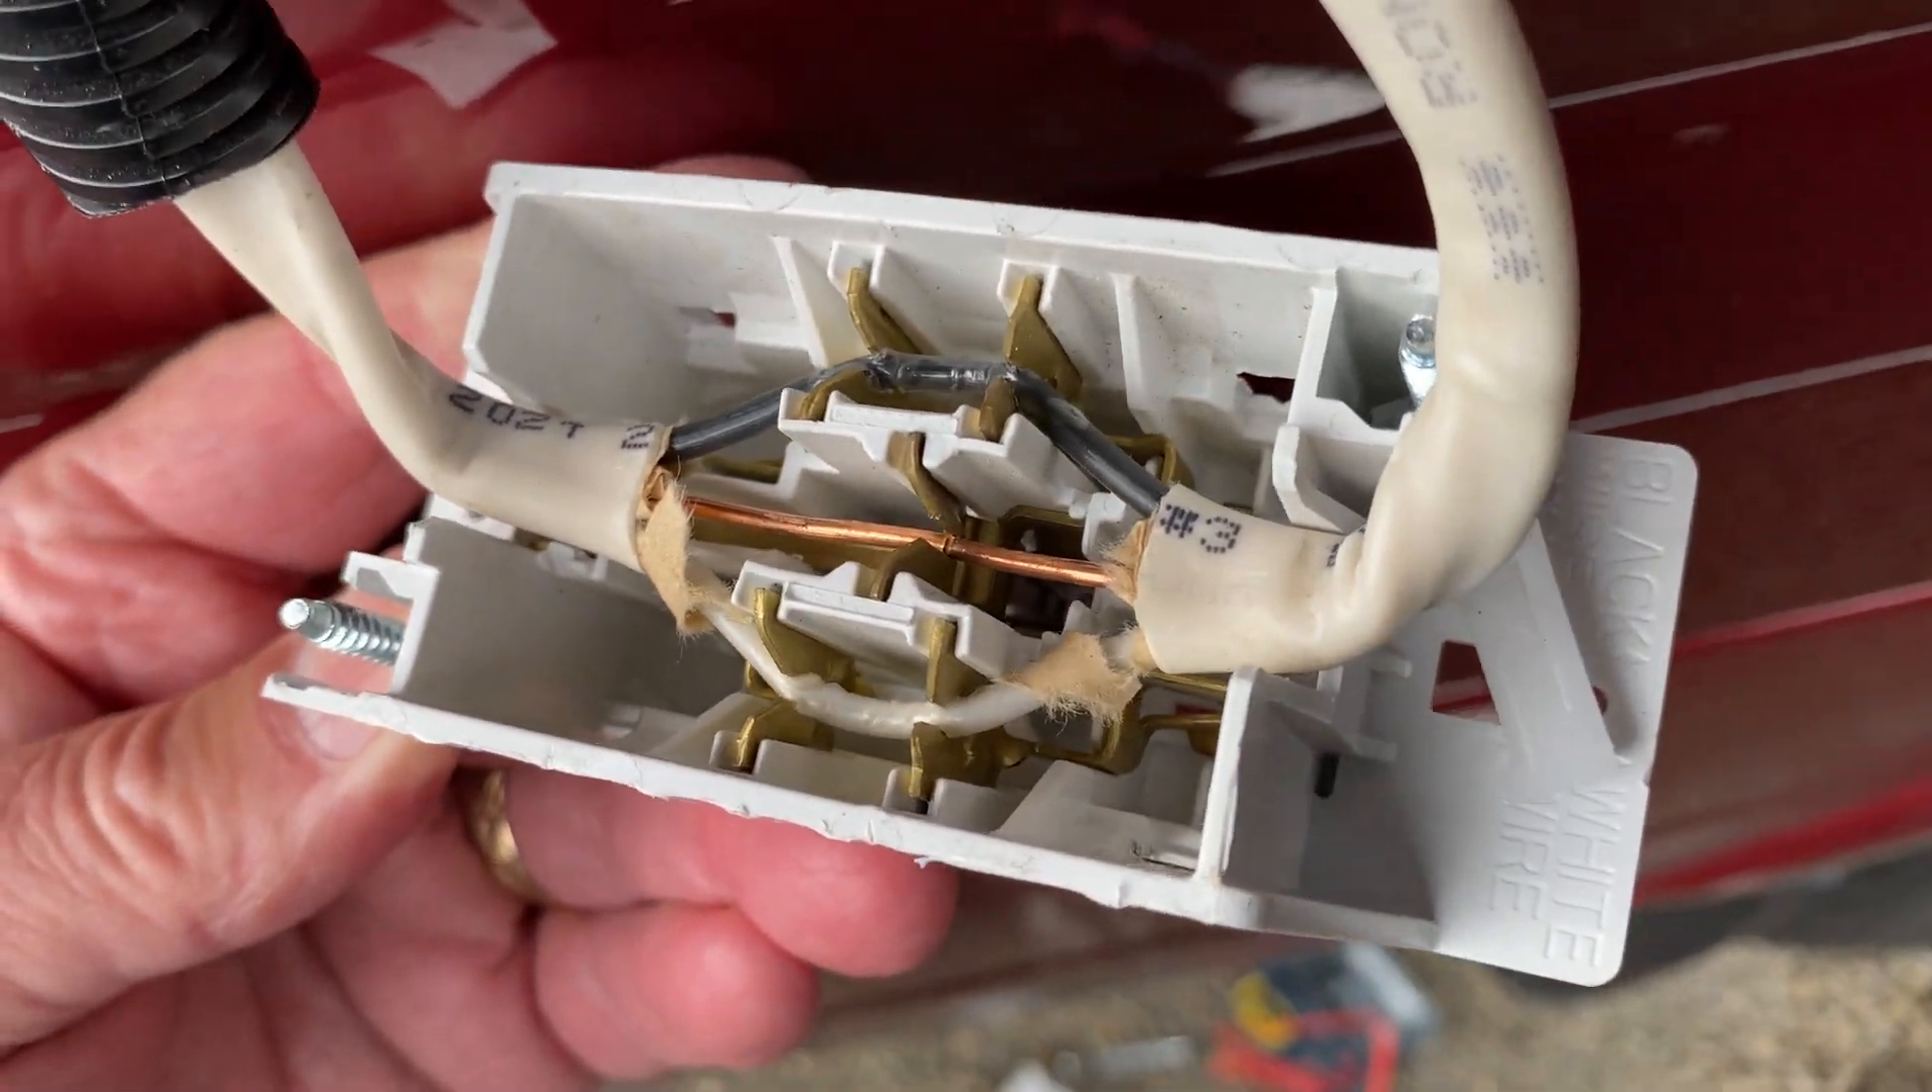Like the other receptacles, I removed the paper from around the copper ground.